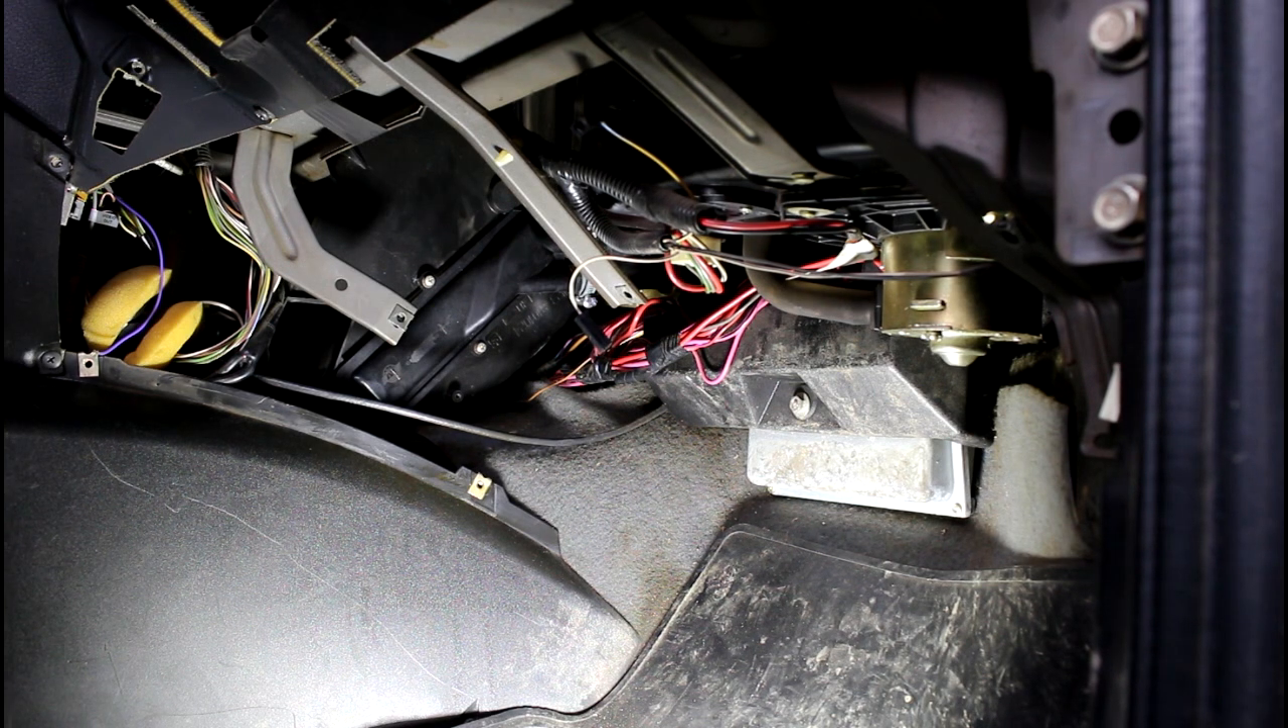Пока я воздуховод не ставлю, бардачок не ставлю.